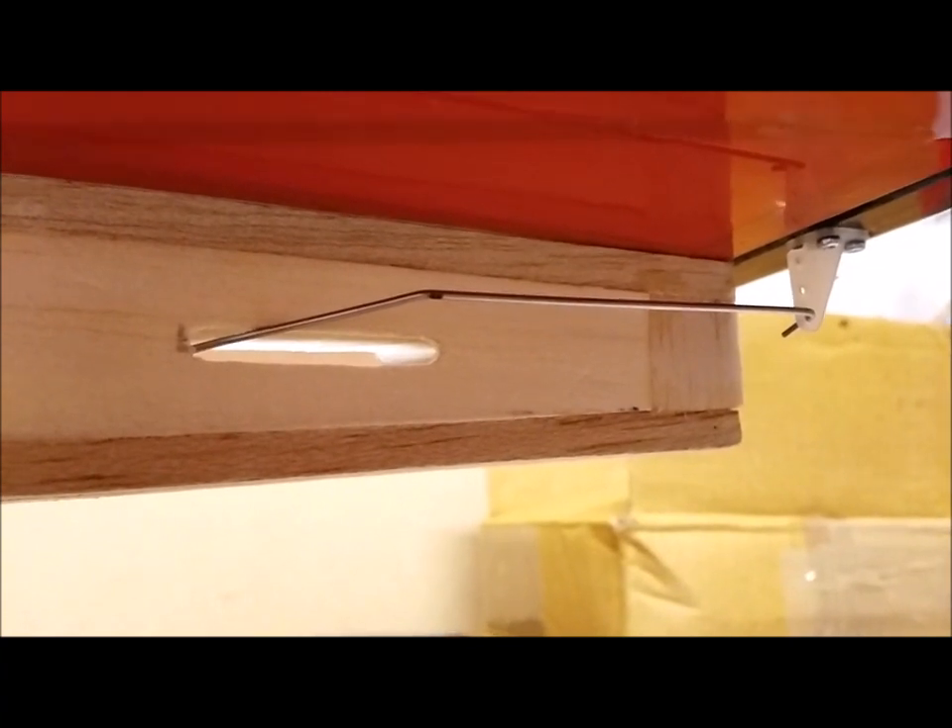I've now inserted the push rod into the control surface and I've put a little kink in the metal end in order to make it go through the side of the fuselage.